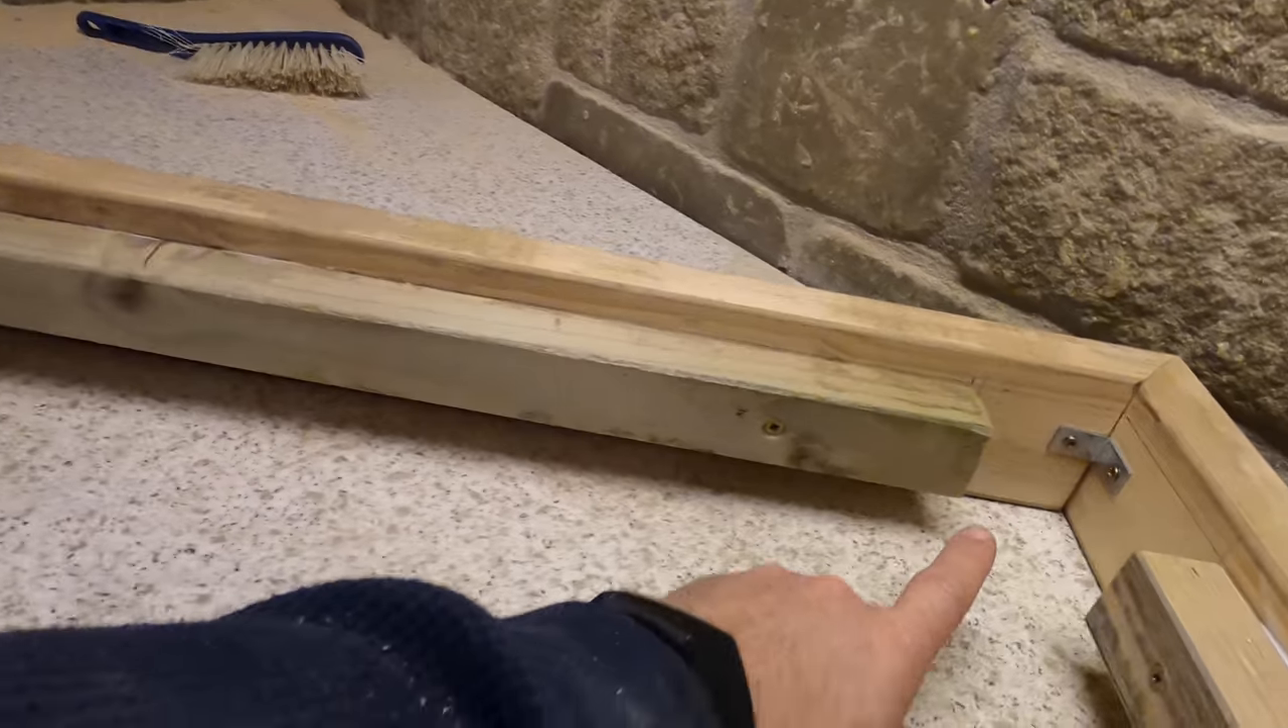All I've done in the corners is I've just put a little corner brace you can see there as I've chamfered the ends together at 45 and just put a corner brace in.